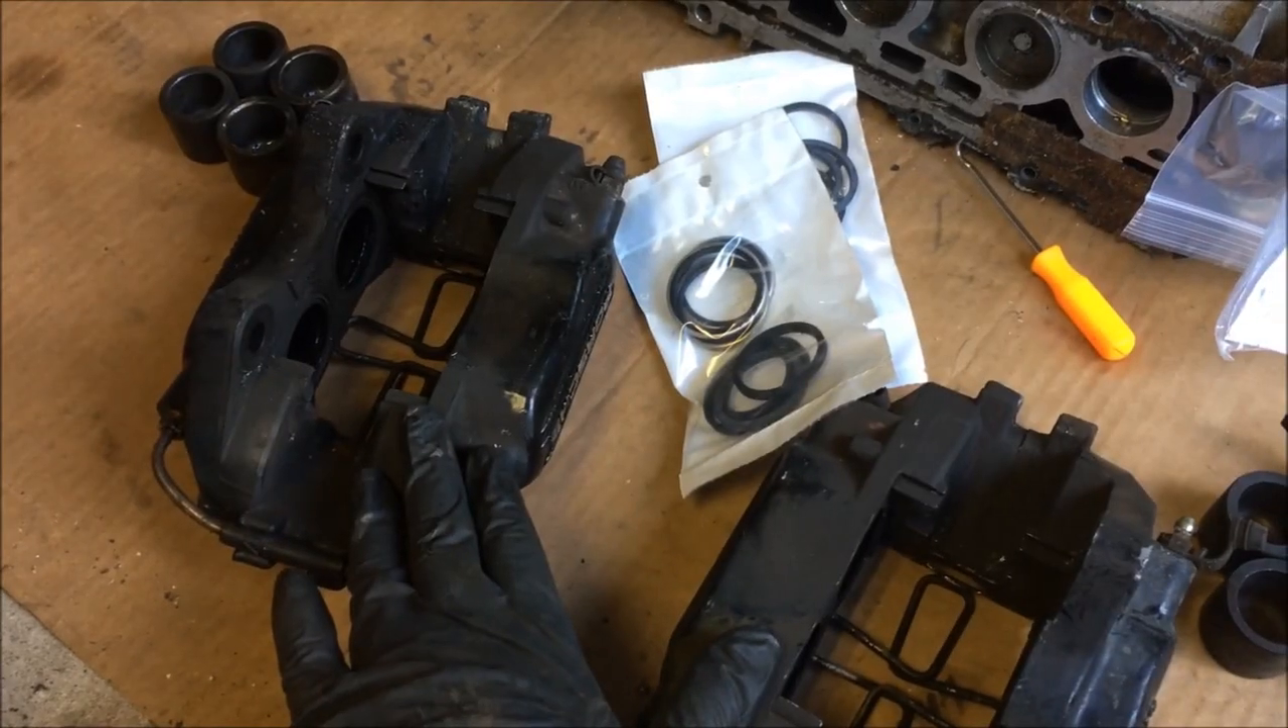Last night I went ahead and removed the pistons. You can see them sitting here and here.